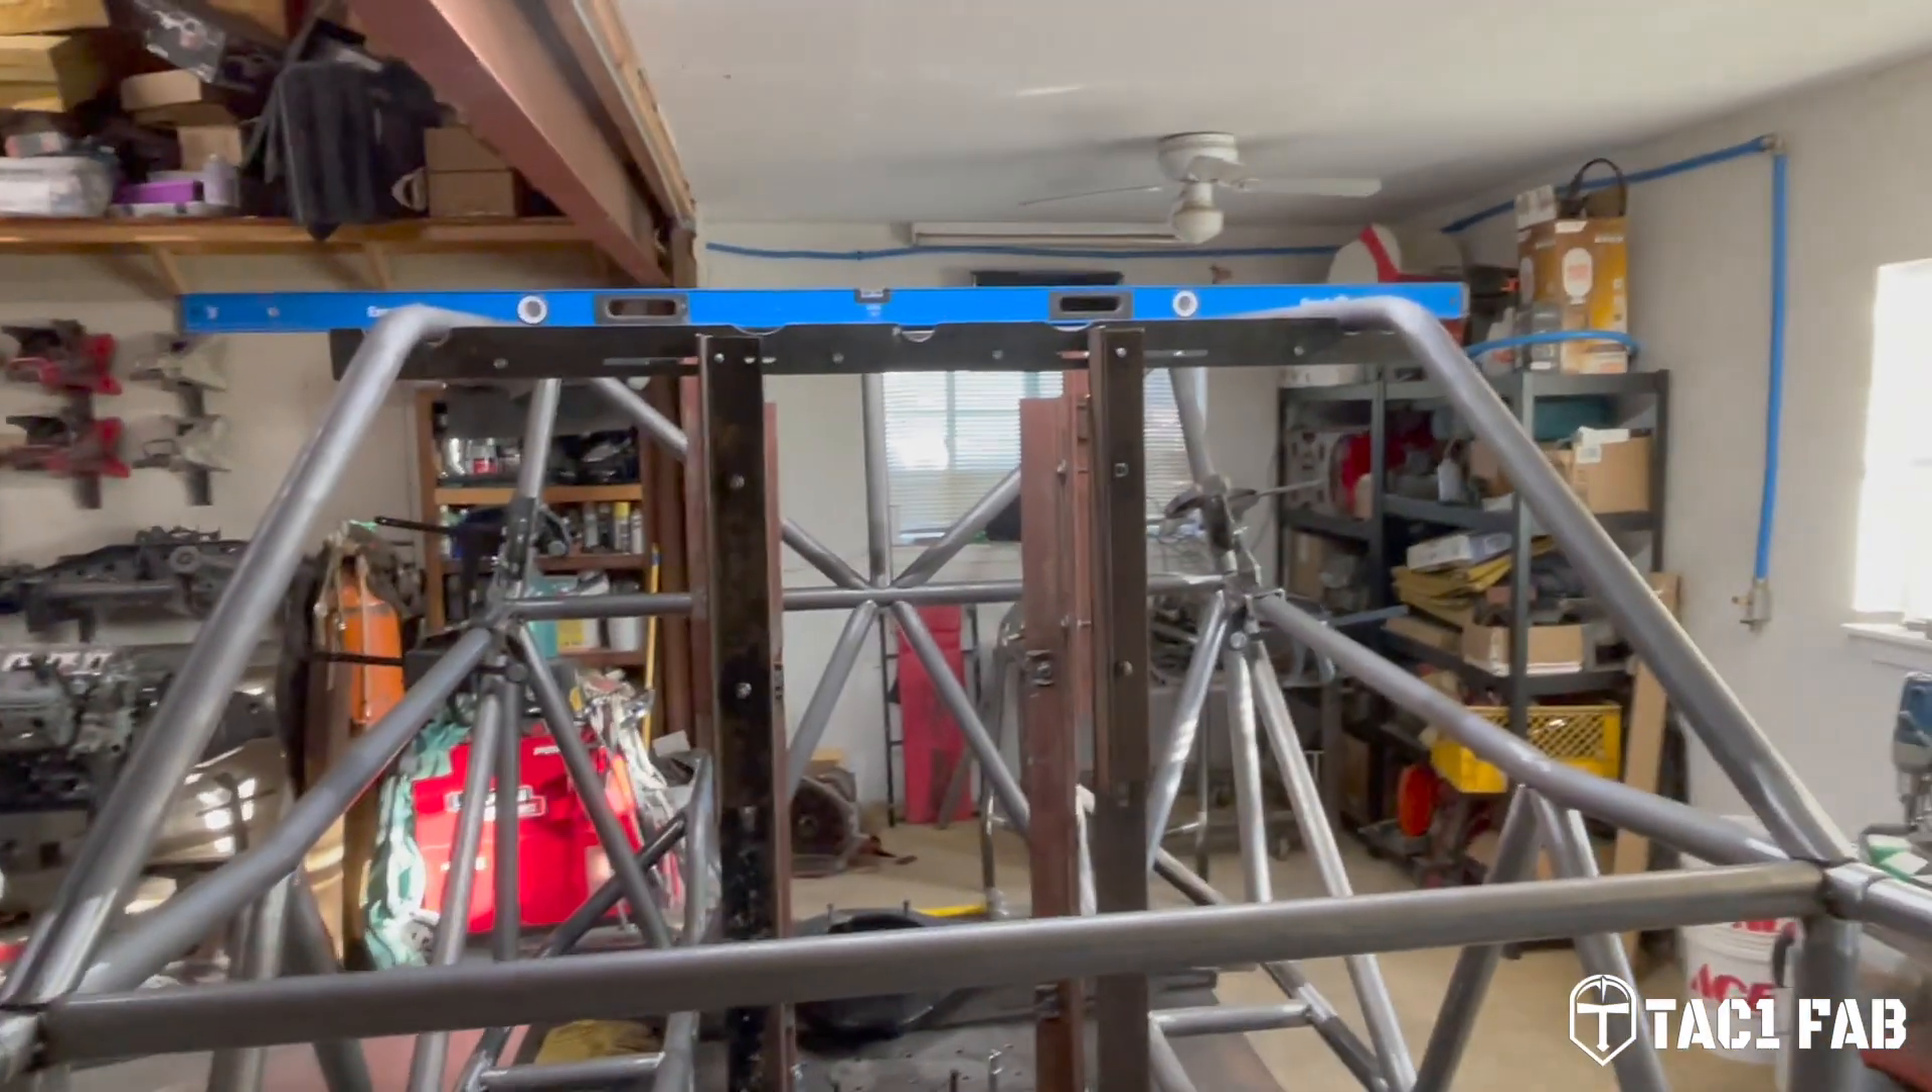I got these A-pillar slash roof tubes laid in here.